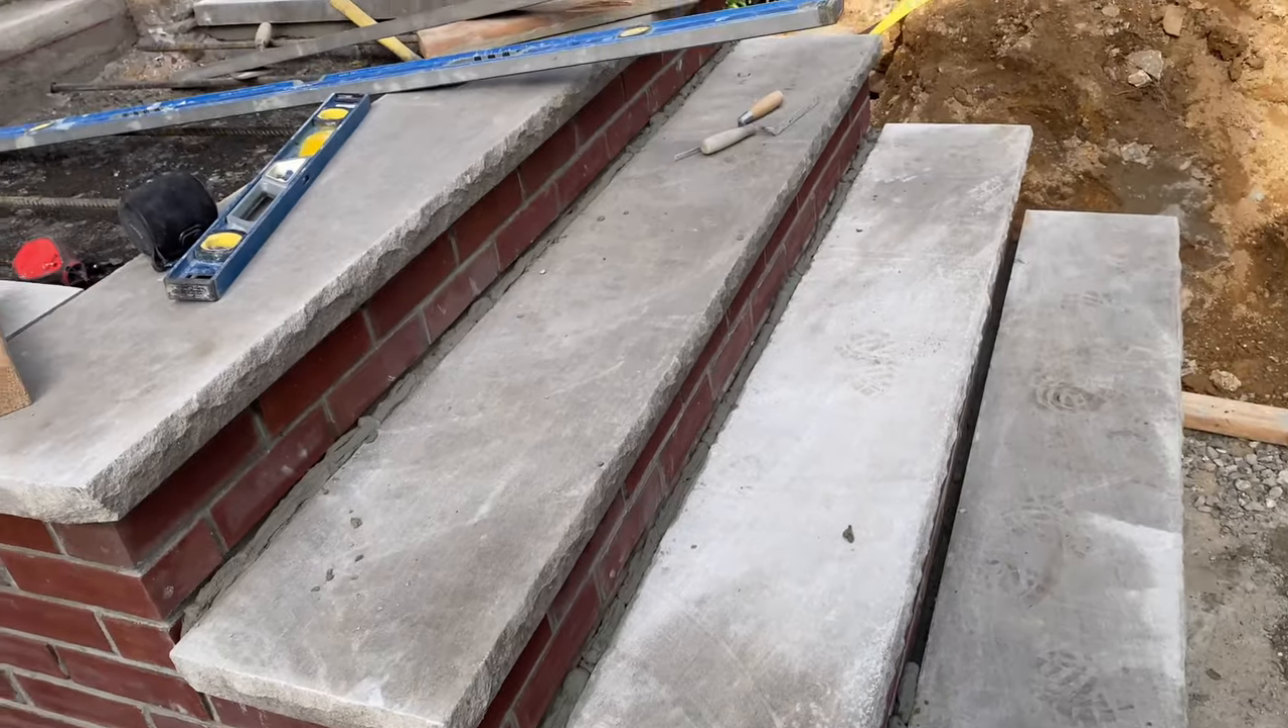Miren acabamos de colocar las piedras incluso las de arriba ya están puestas.